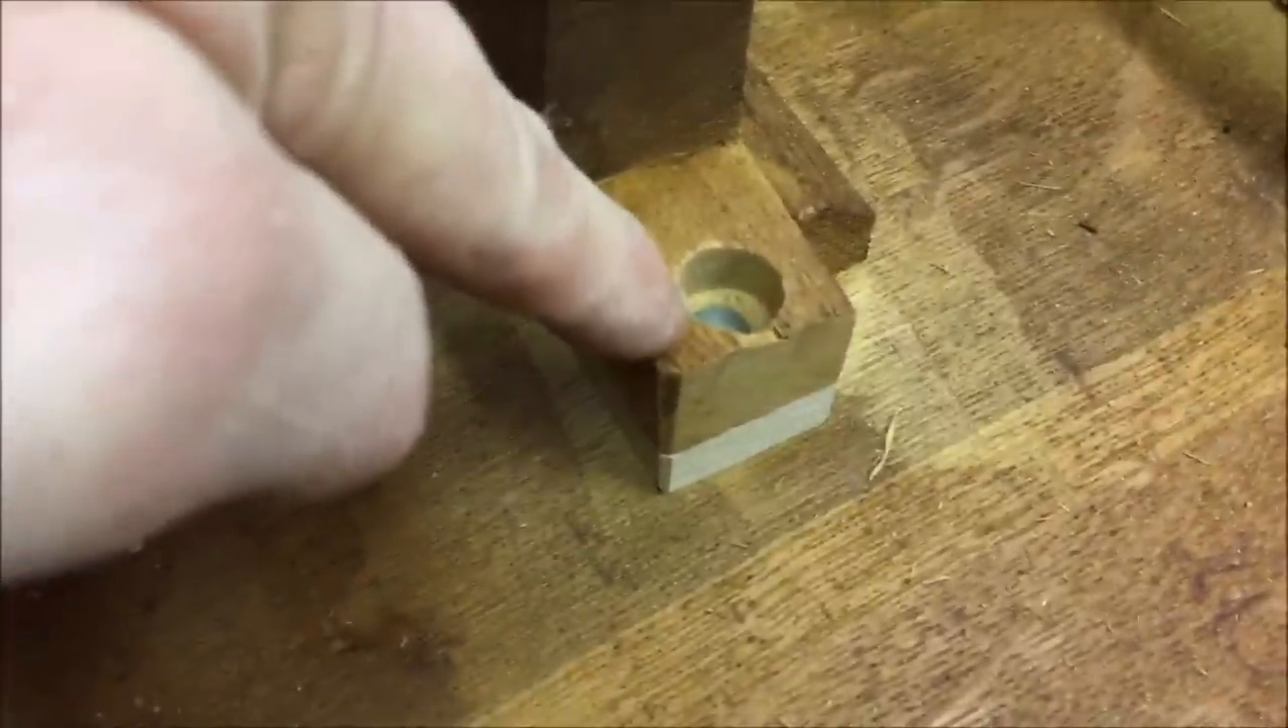I've got the mounting blocks back in place. I've got the seven sixteenths inch filler piece on the bottom here.